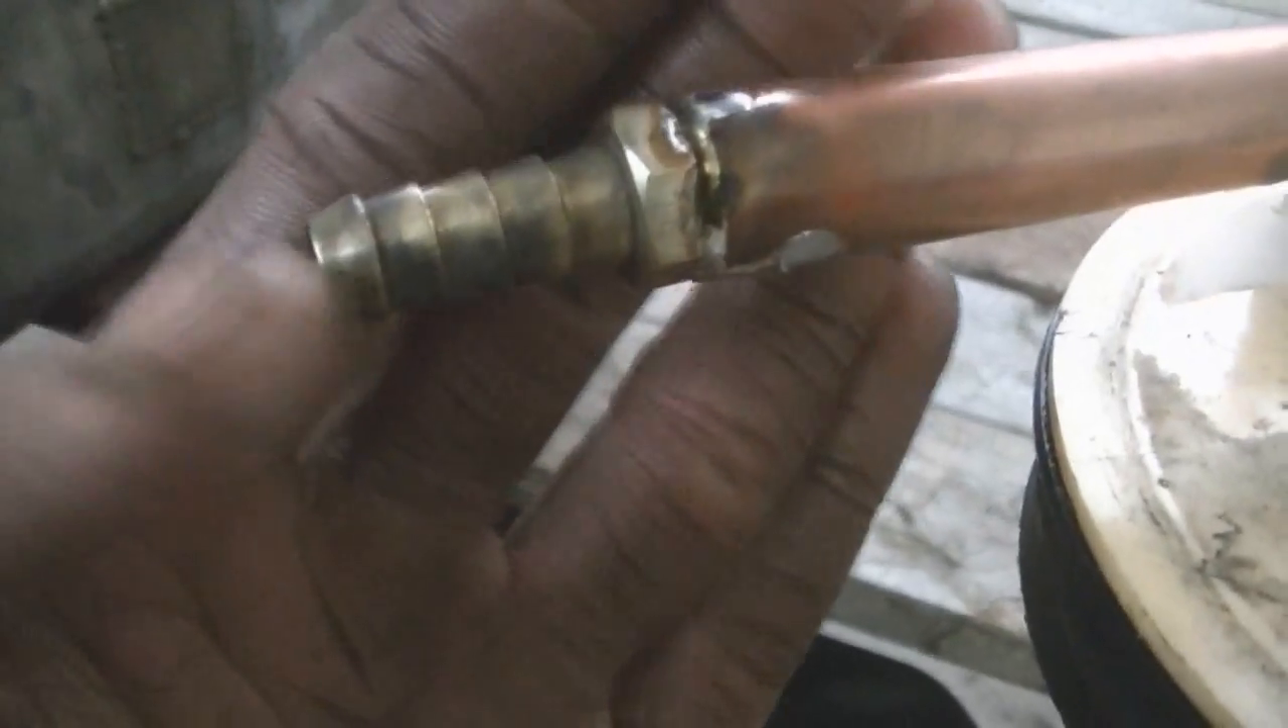I, uh, soldered a fitting onto the end of the half -inch, uh, copper pipe.